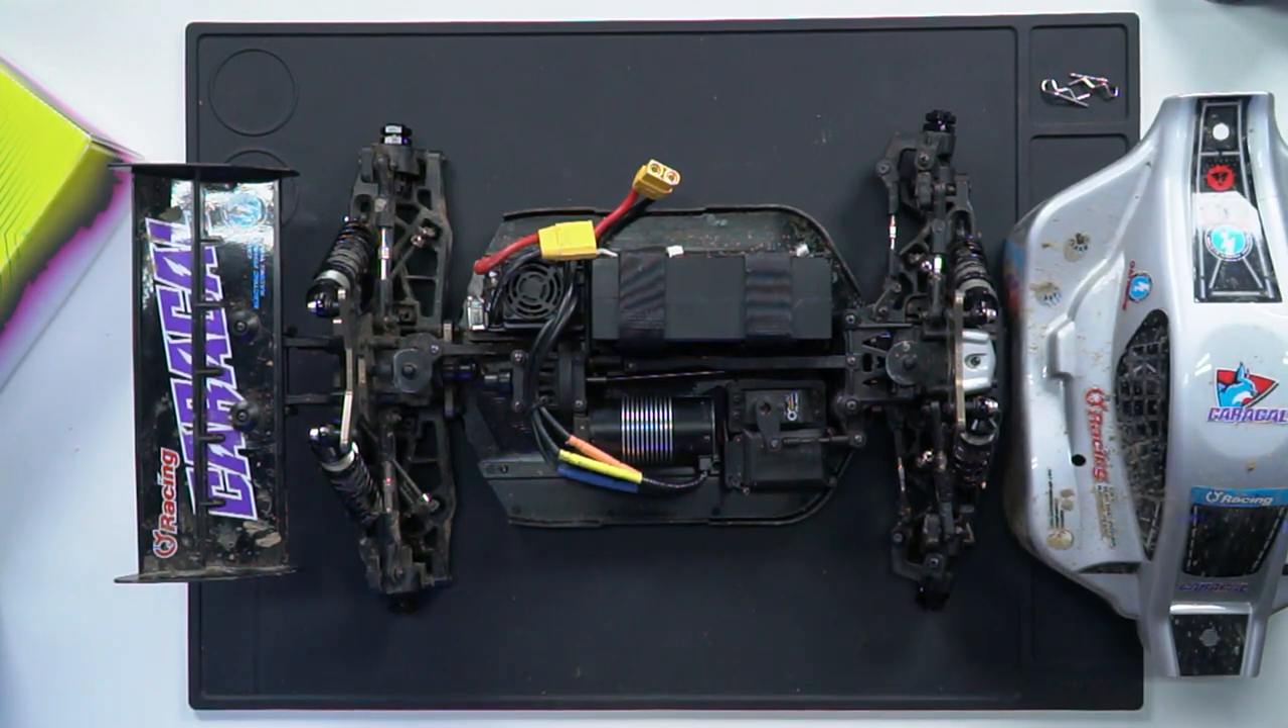Now, I usually start from the outside in, hence why the wheels are off.